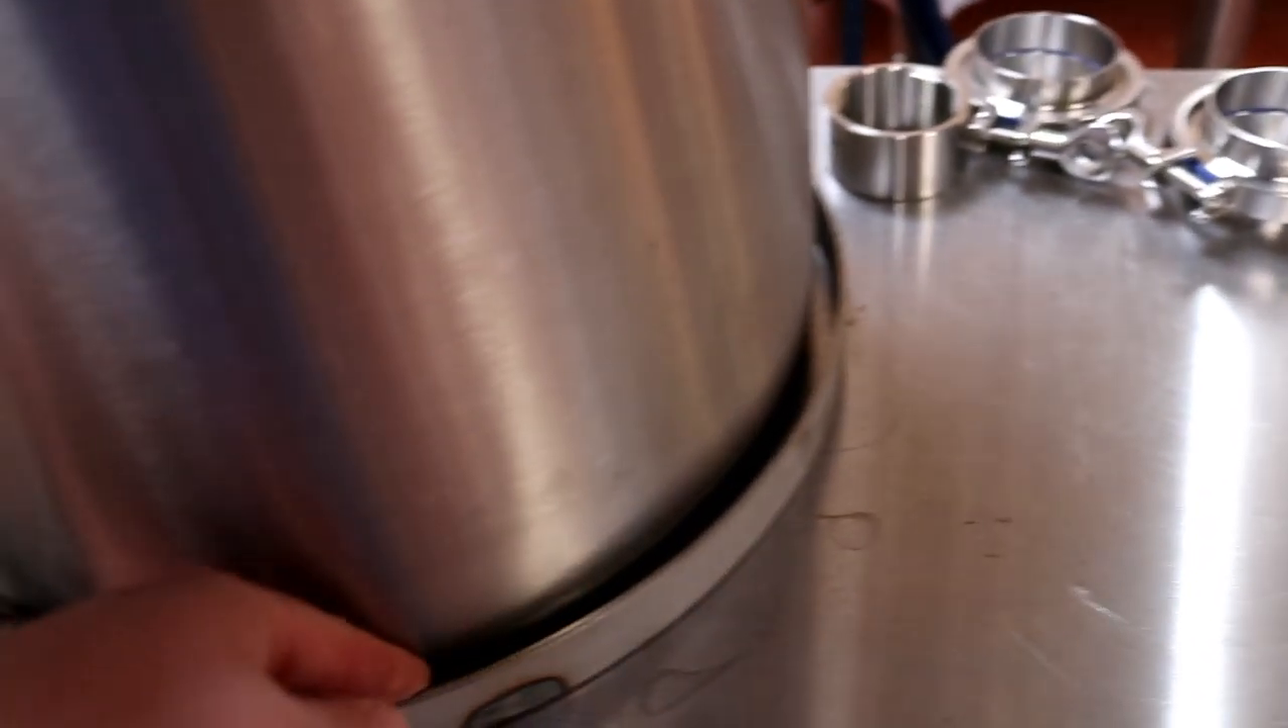So you see how there's a gap around the edge.